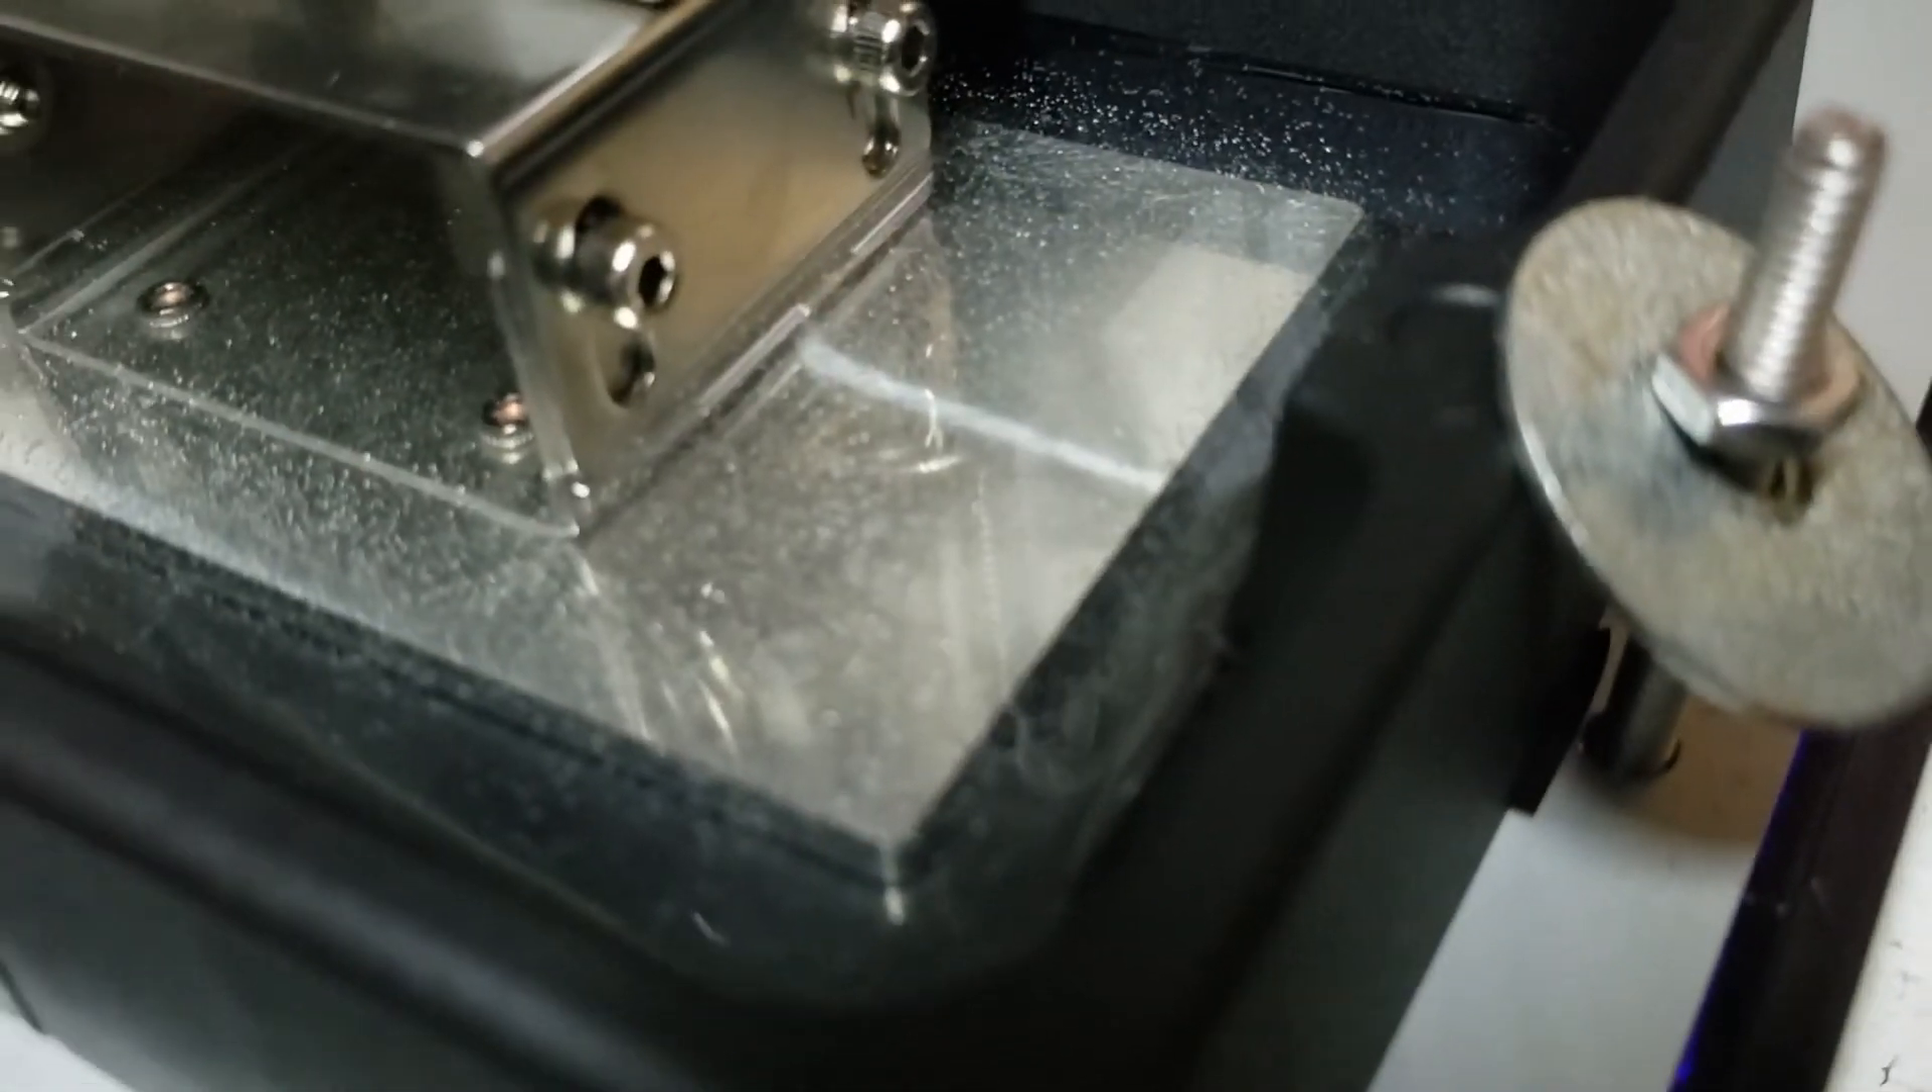Uh for now I'm just using some 1032s some nuts and these big one and a quarter washers and they are a little big so they overhang a bit.